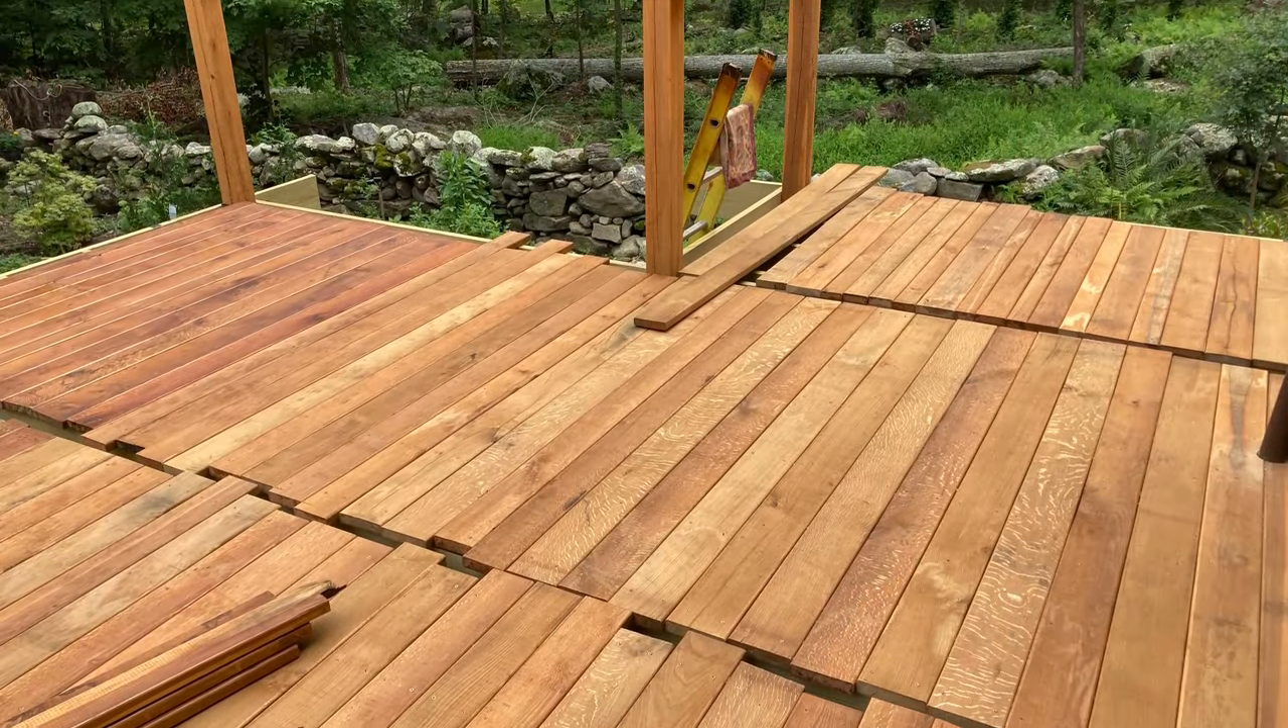Almost finished with all the decking in the field. Just have some divider boards that I got to cut in.